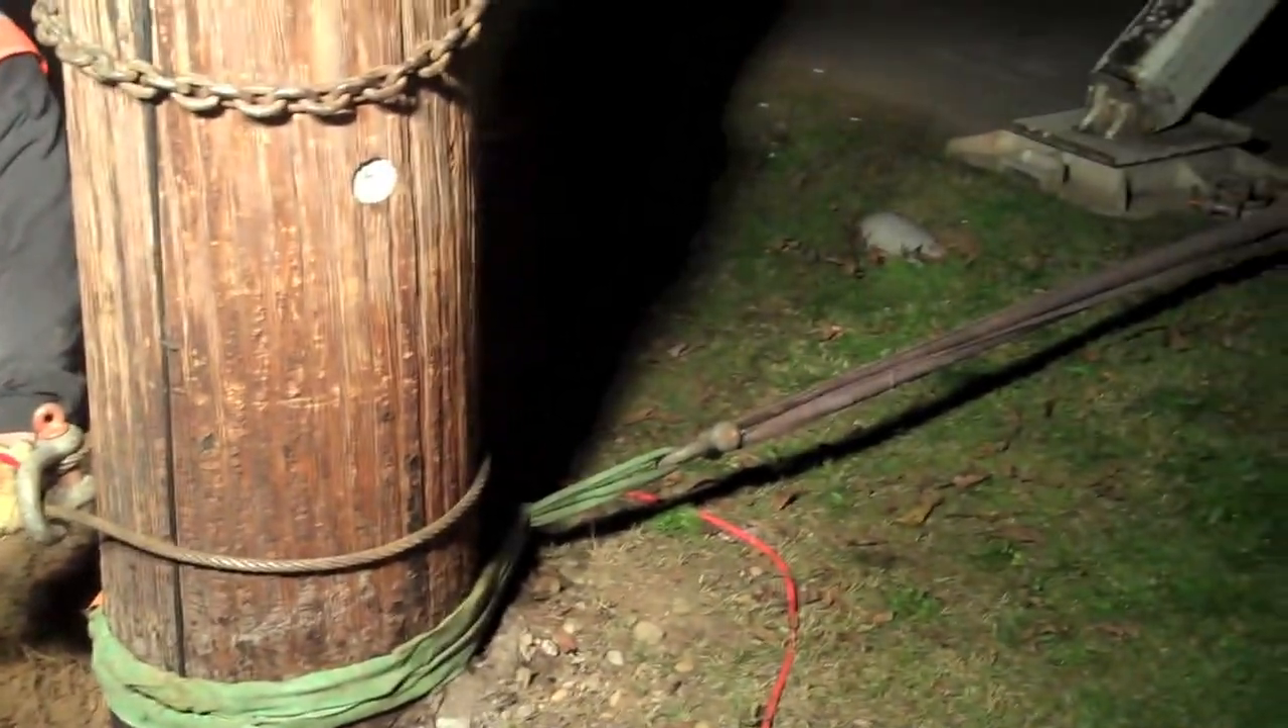Dennis has secured the choker around the butt of the pole.